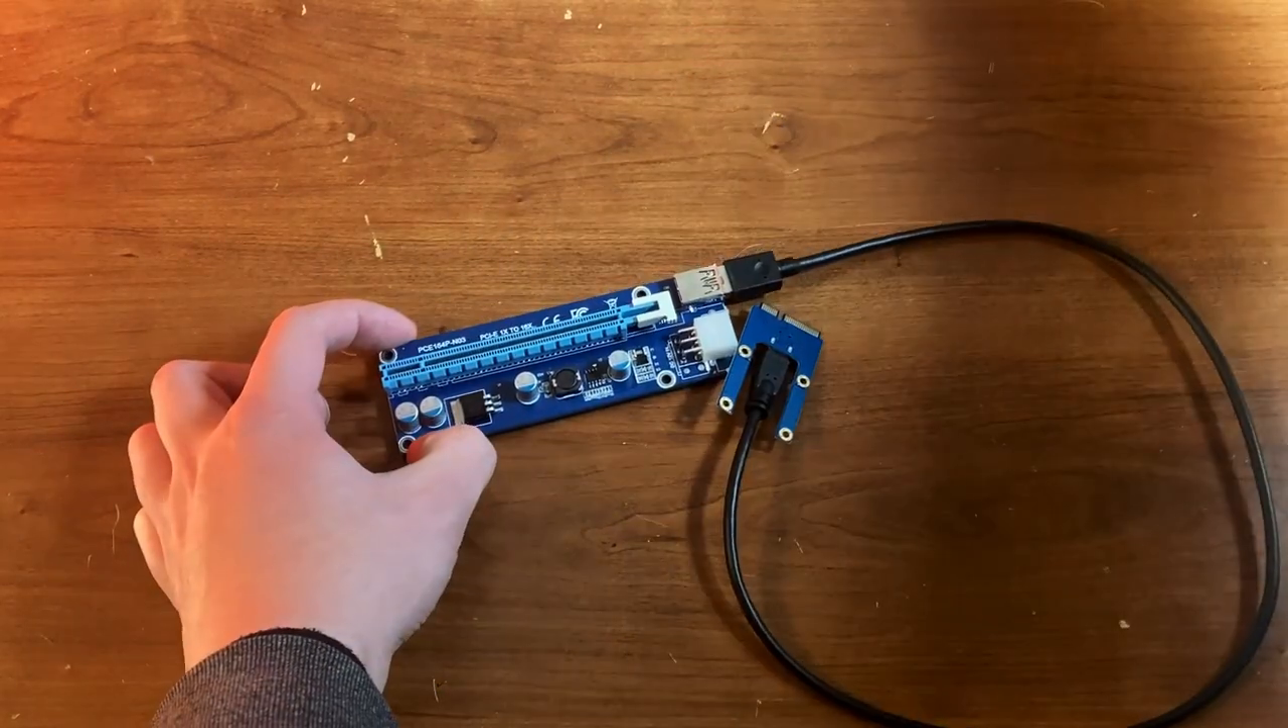Now the adapter is basically ready, except next we have to put in the graphics card, which goes in here.